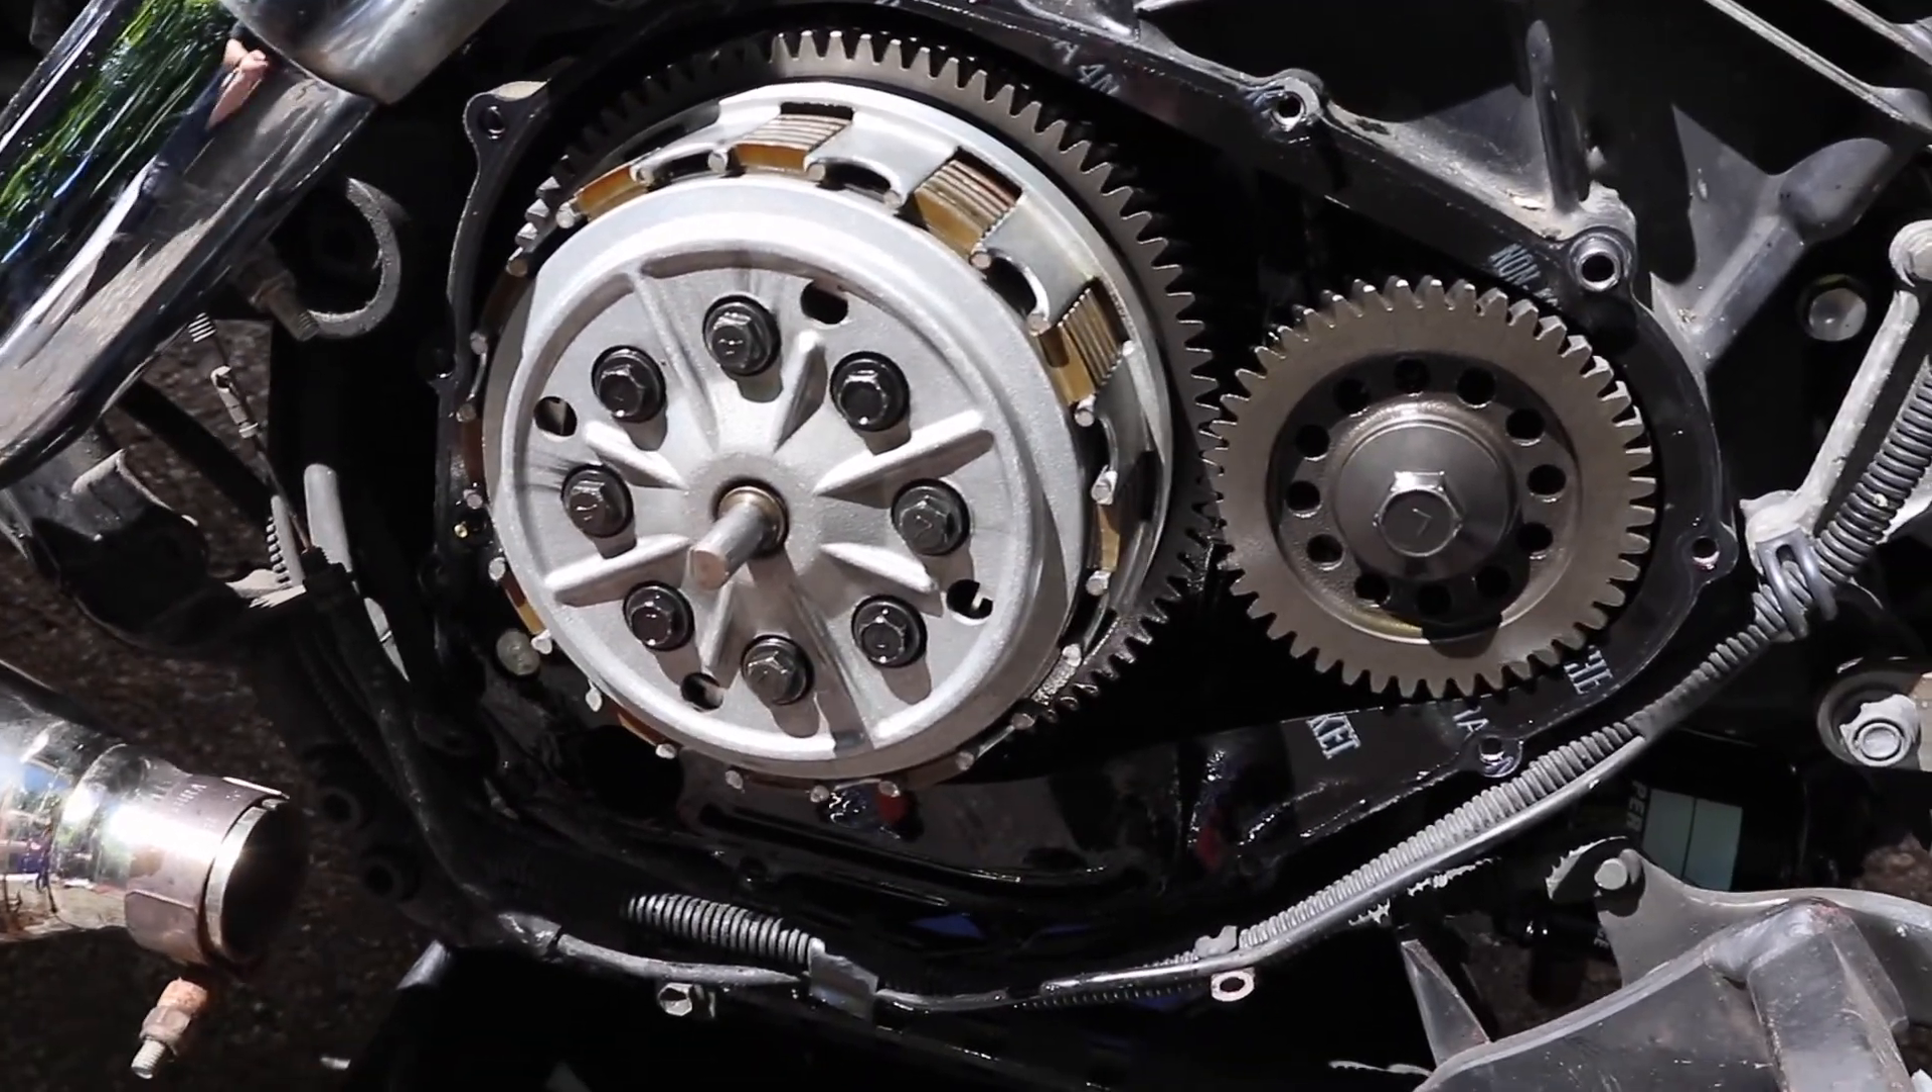So there's the there's the clutch cover off.